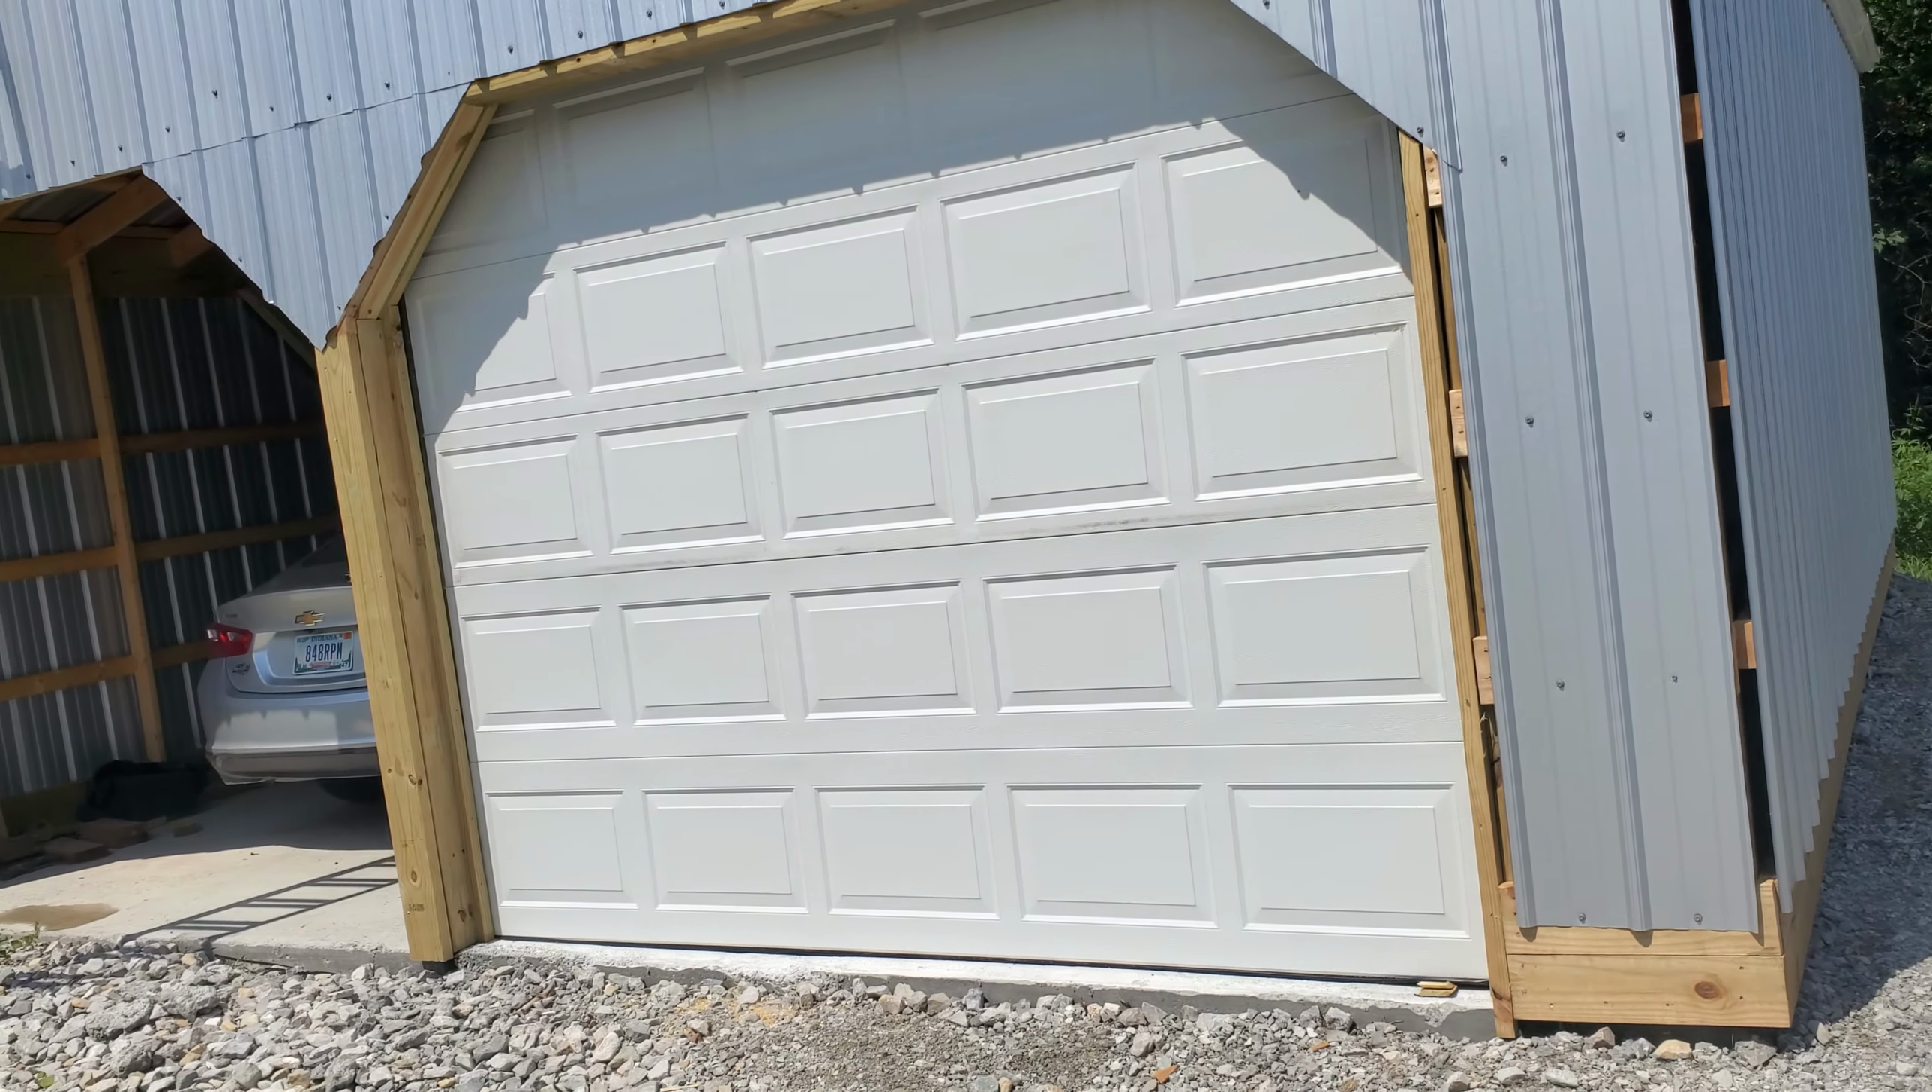I still need to put some trim on.